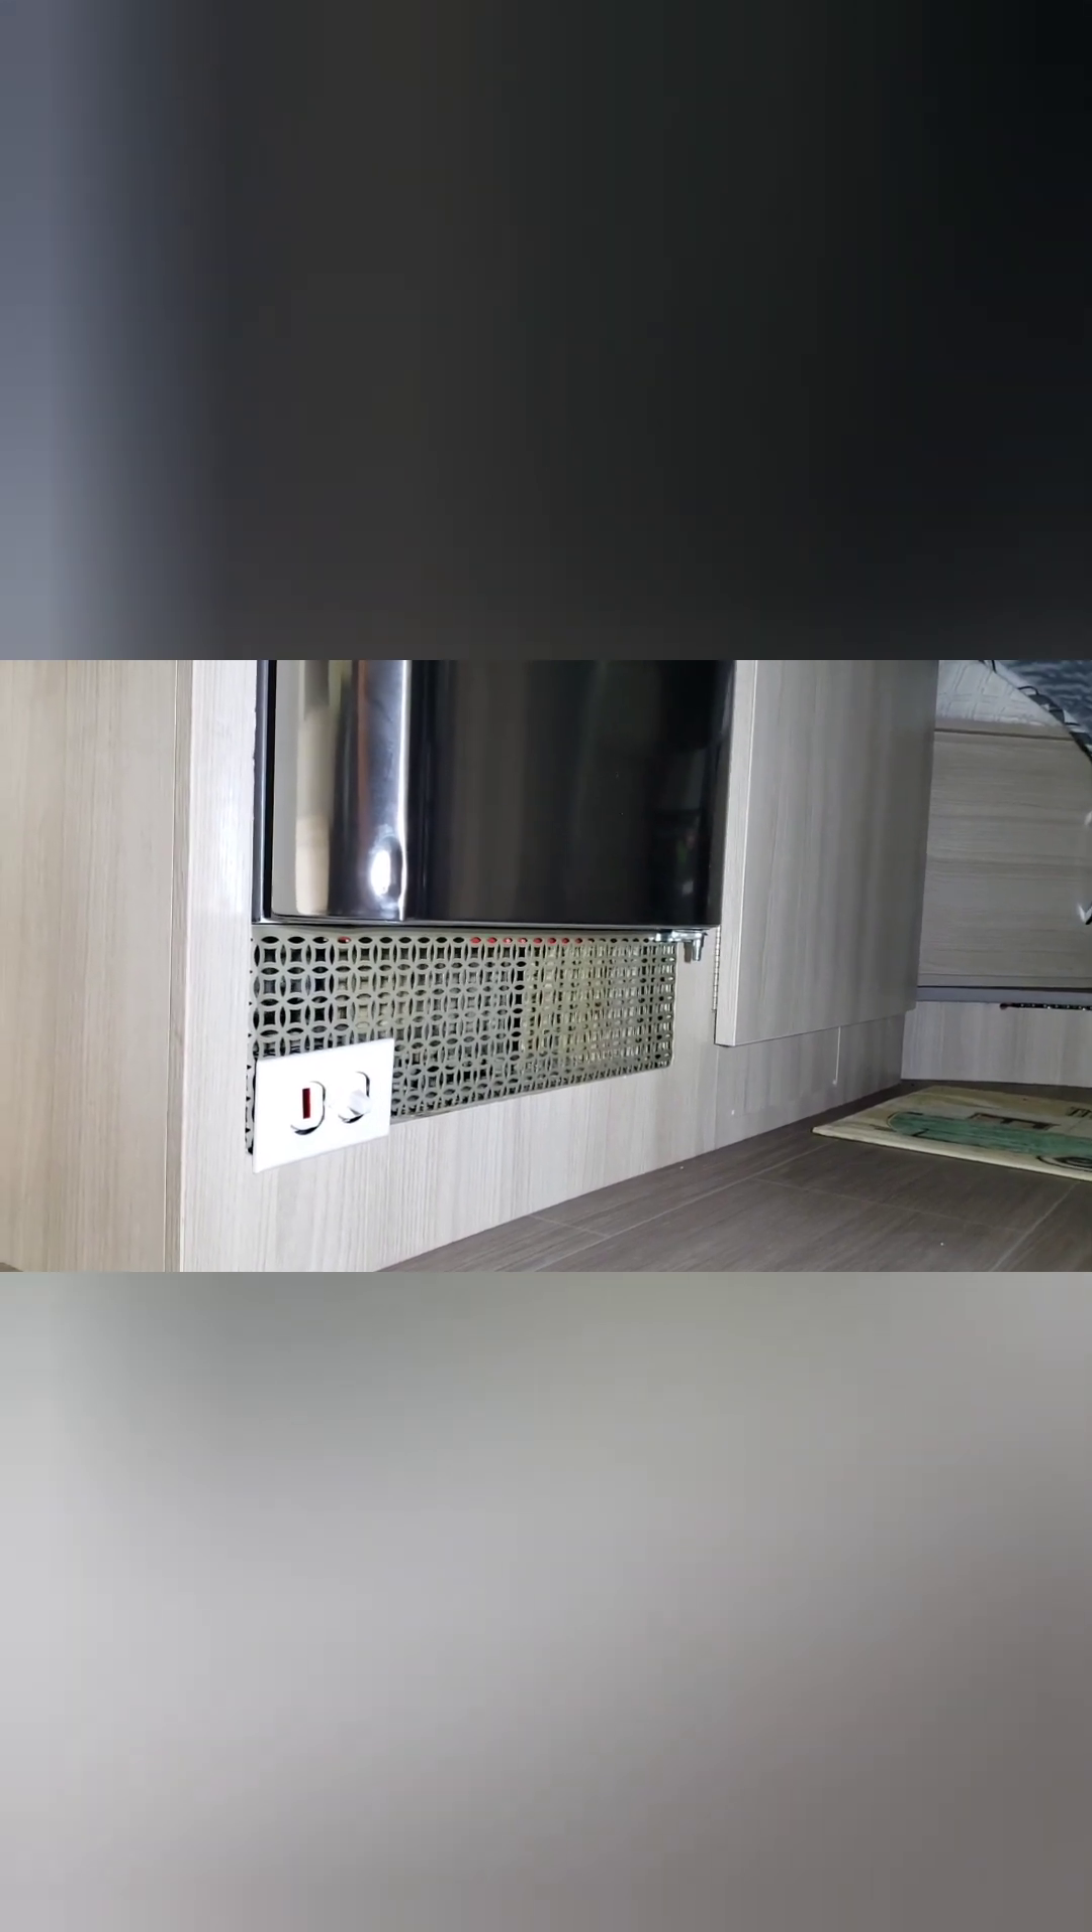Okay, I have my, uh, grating done and I just have it test fitted for now.